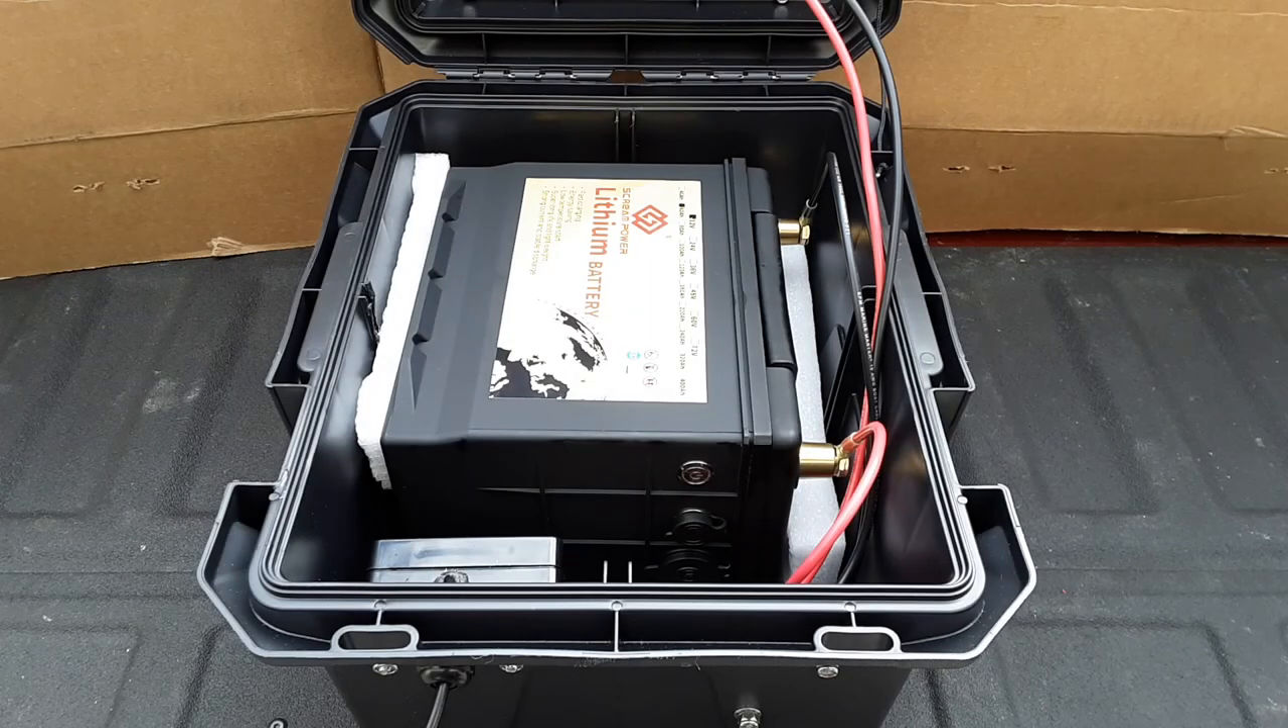This is what the battery box looks like with the battery inside and everything connected.